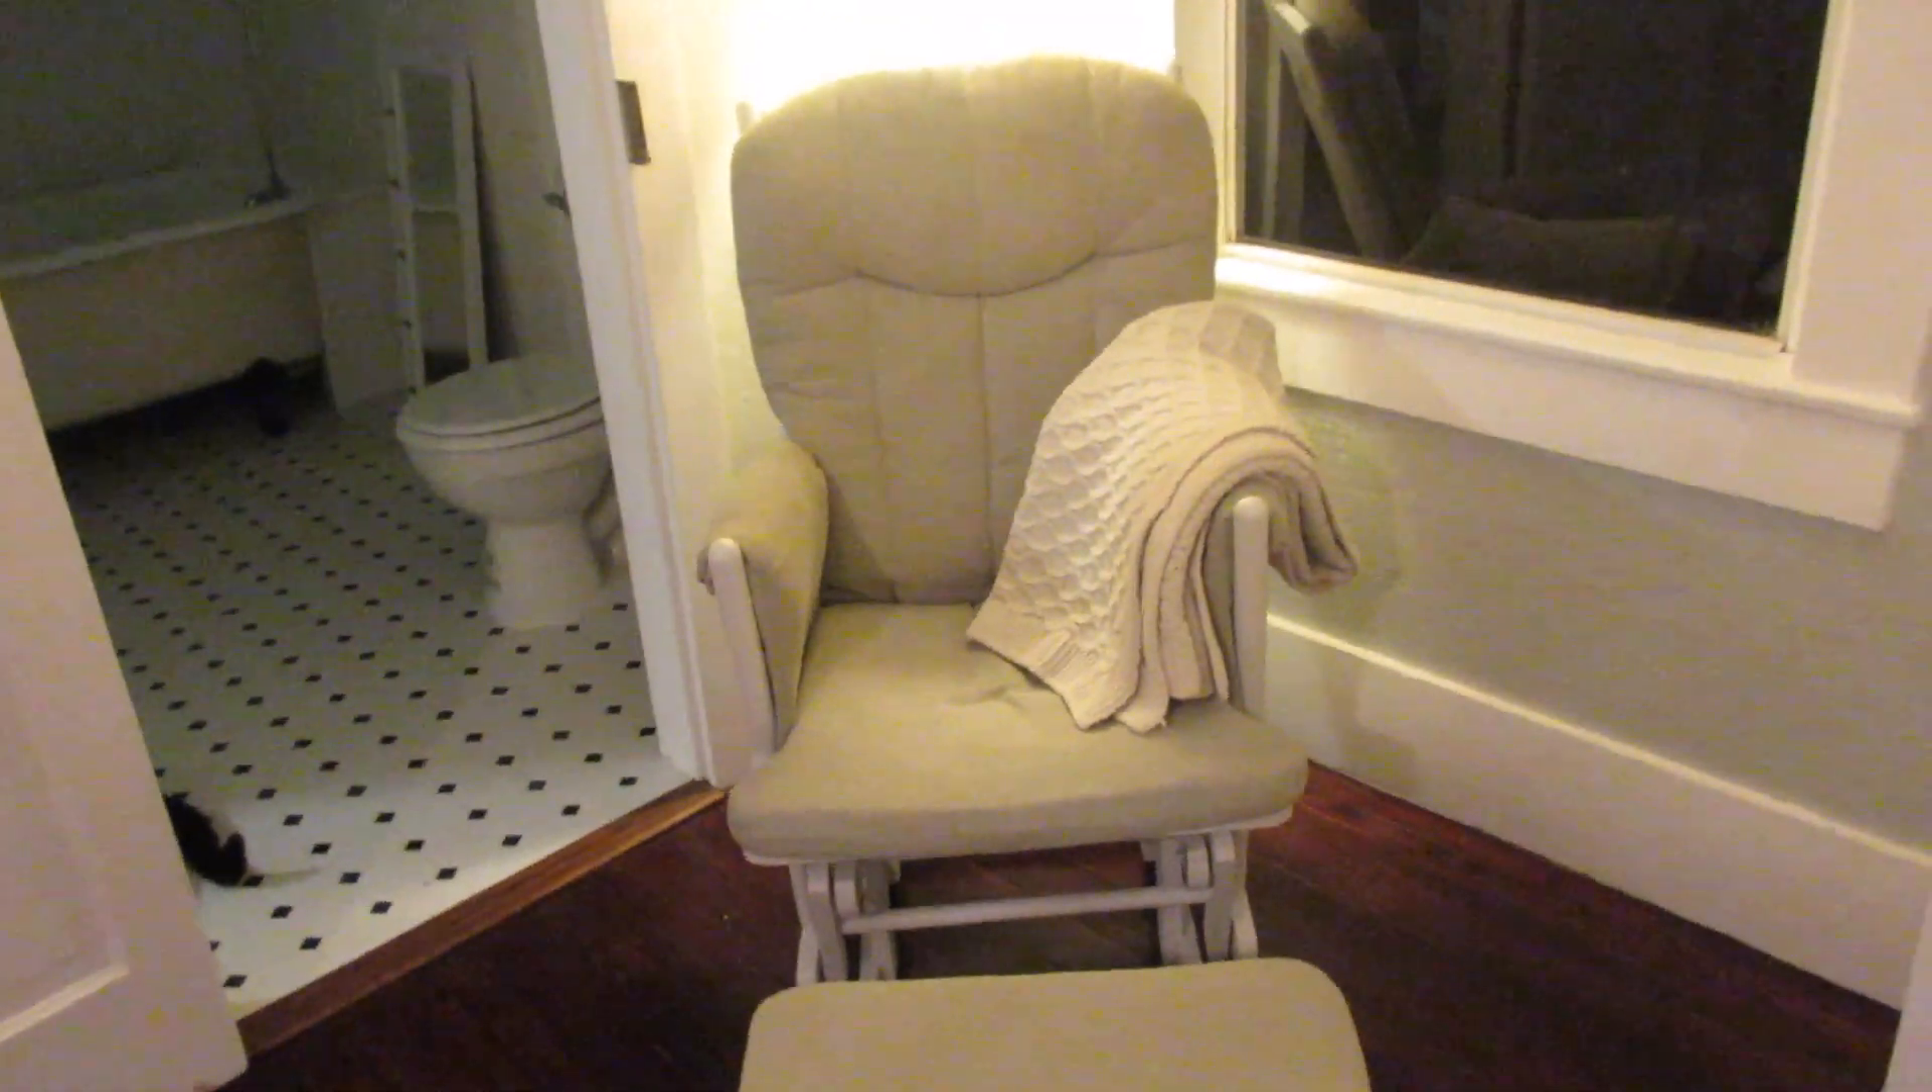Okay well here is the finished product here and this is the glider it's fully dried we reassembled it and we put it up in the nursery.